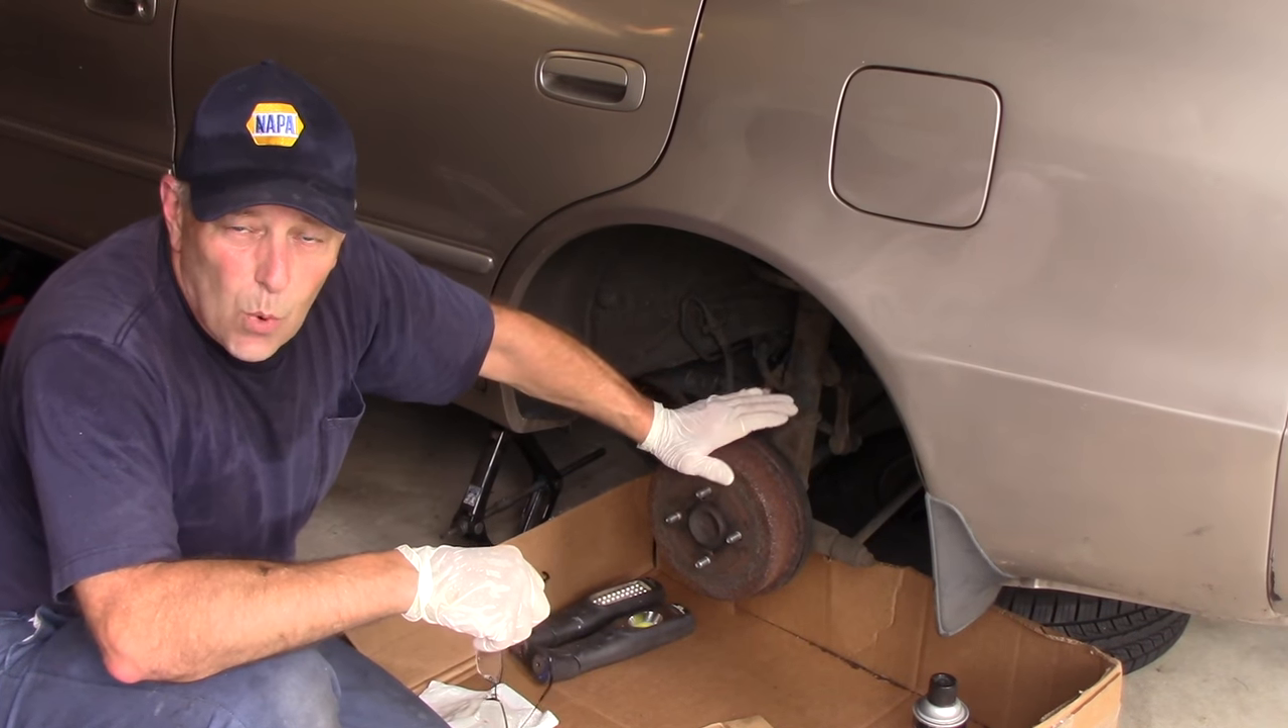So now we have the wheel is off the car. We need to get the drum off.